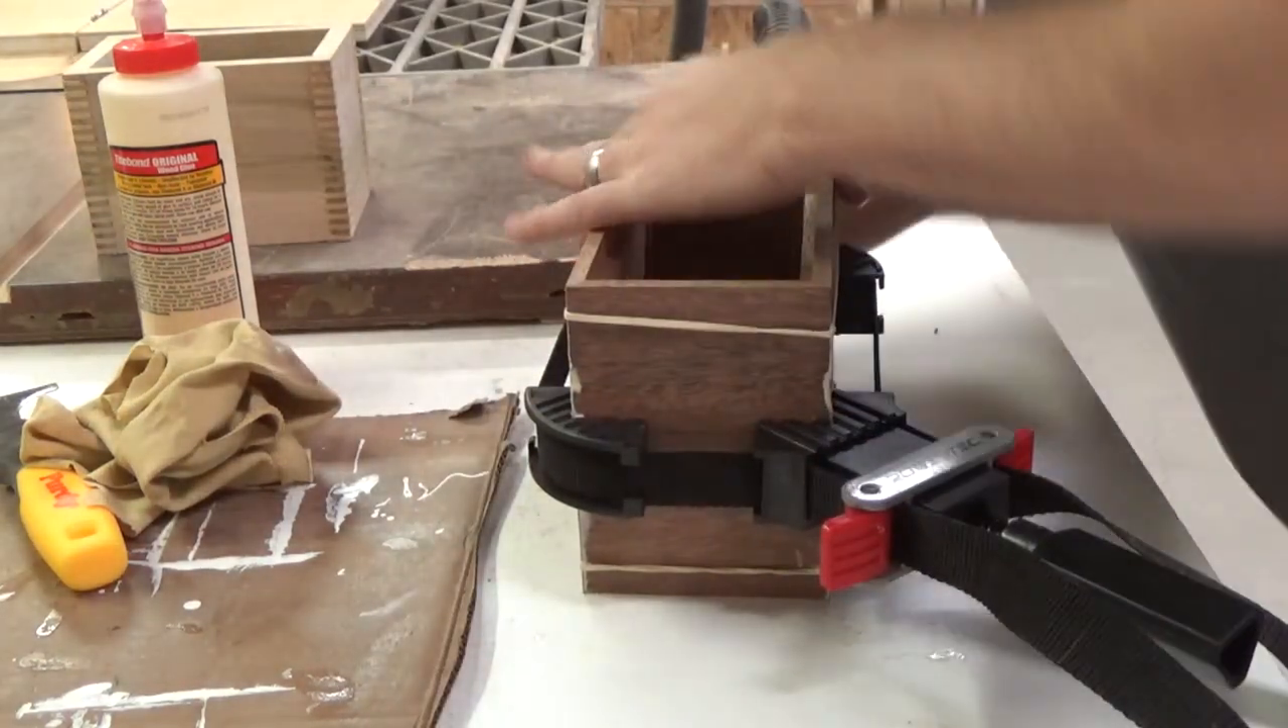And once I got the band clamp in the center and got a little bit of pressure on that, um, that was, that was all we needed. And that held the box together quite well.